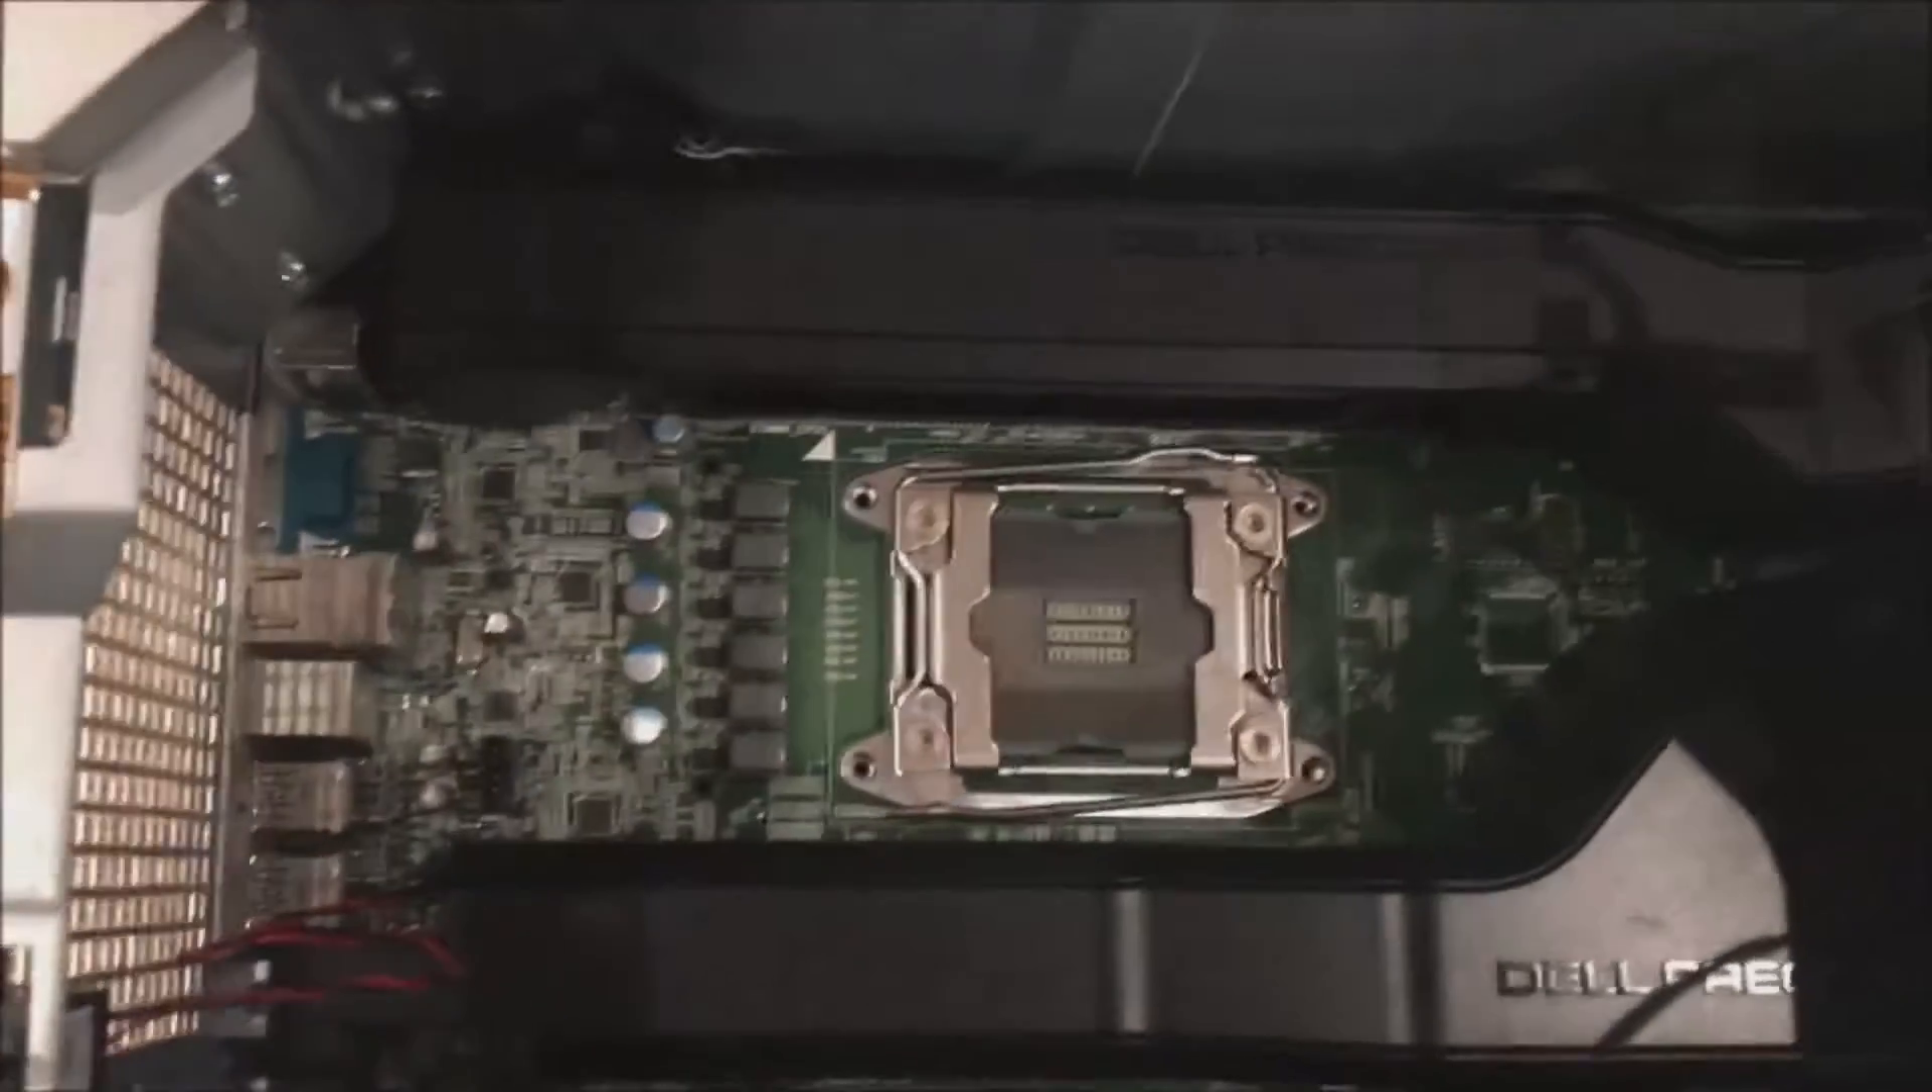We have no CPU installed it's very important to be very careful around the pins.